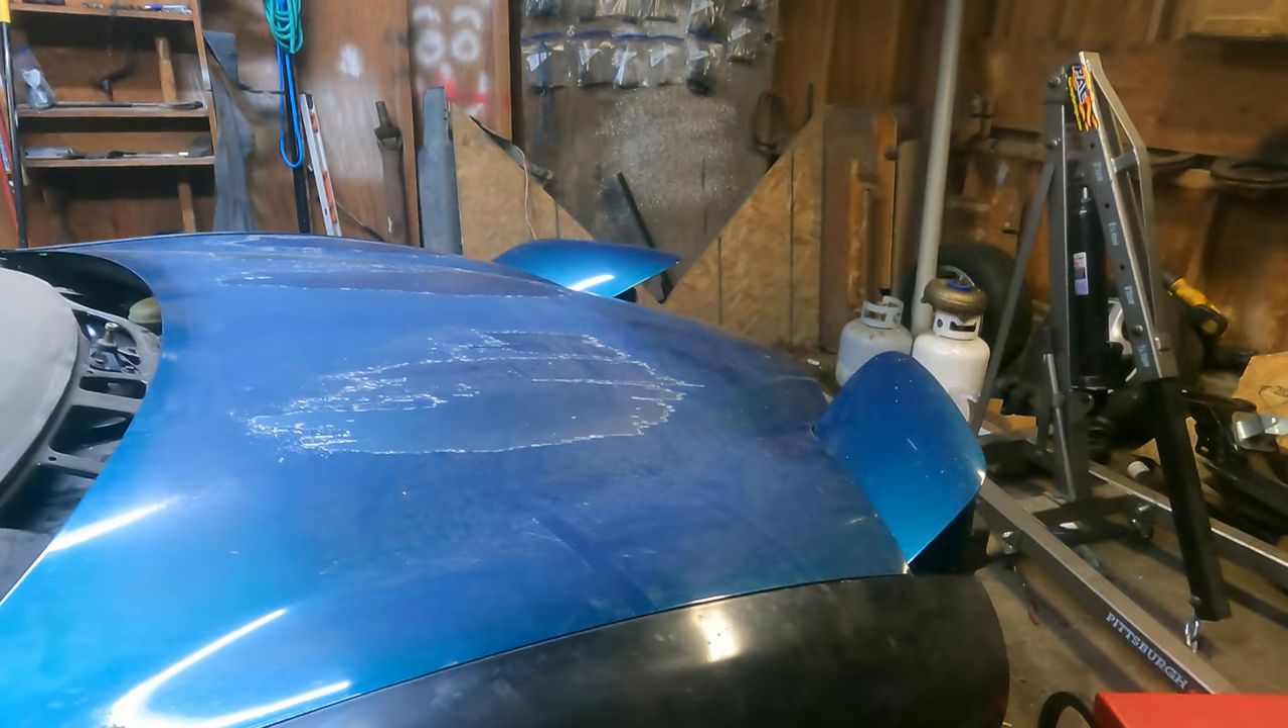So as you can see here the hood is on.